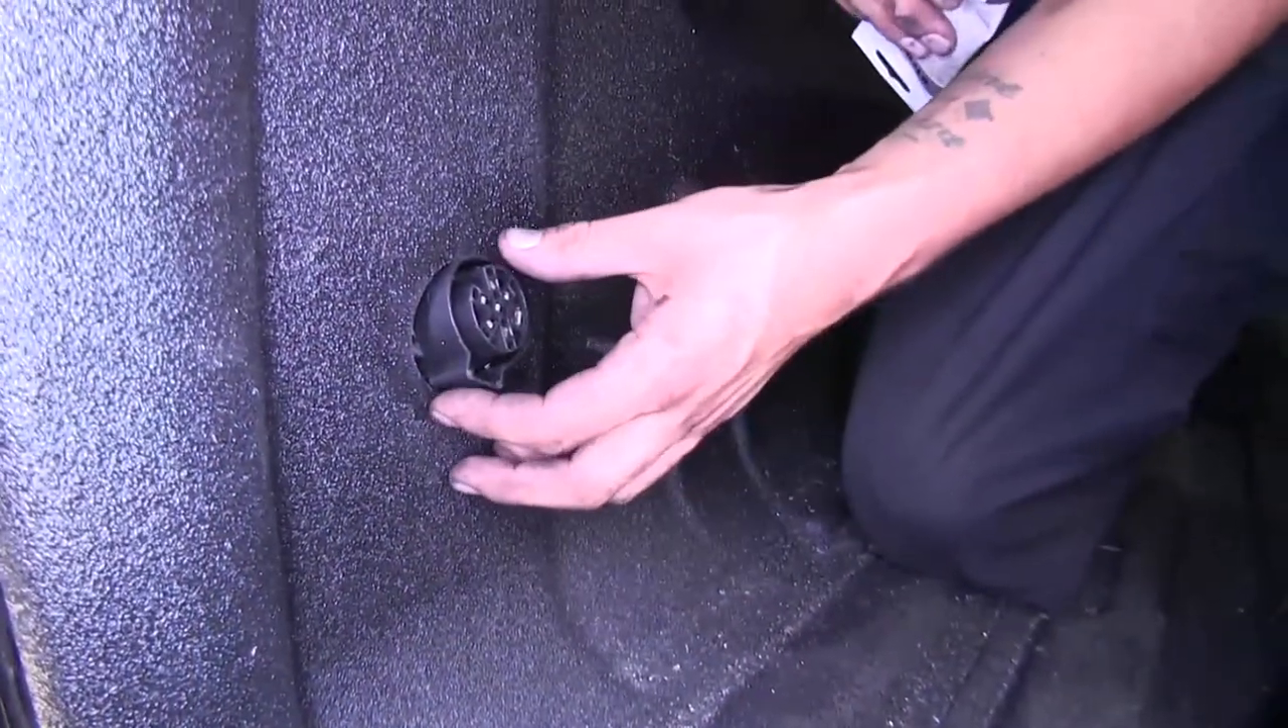So we've got our plug wedged in the hole right here.